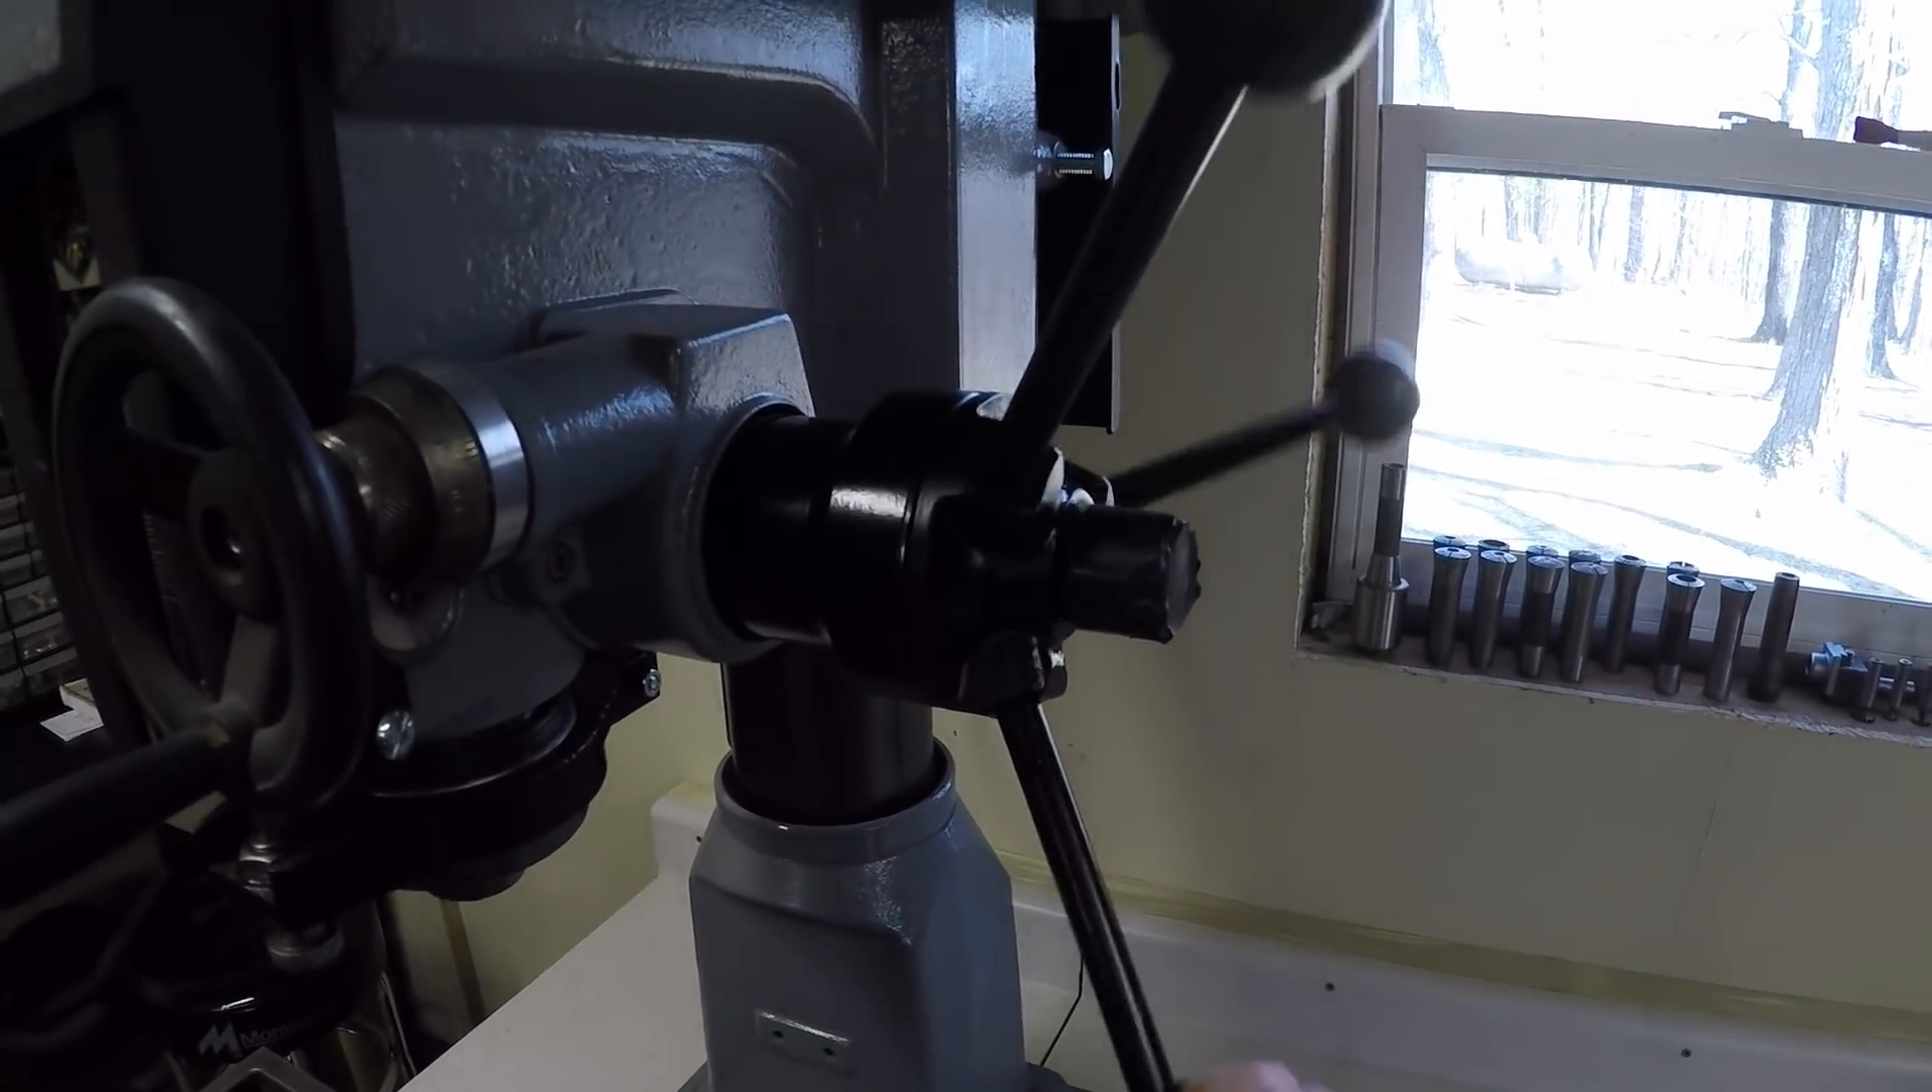I got the handles painted all installed, all ready to go.